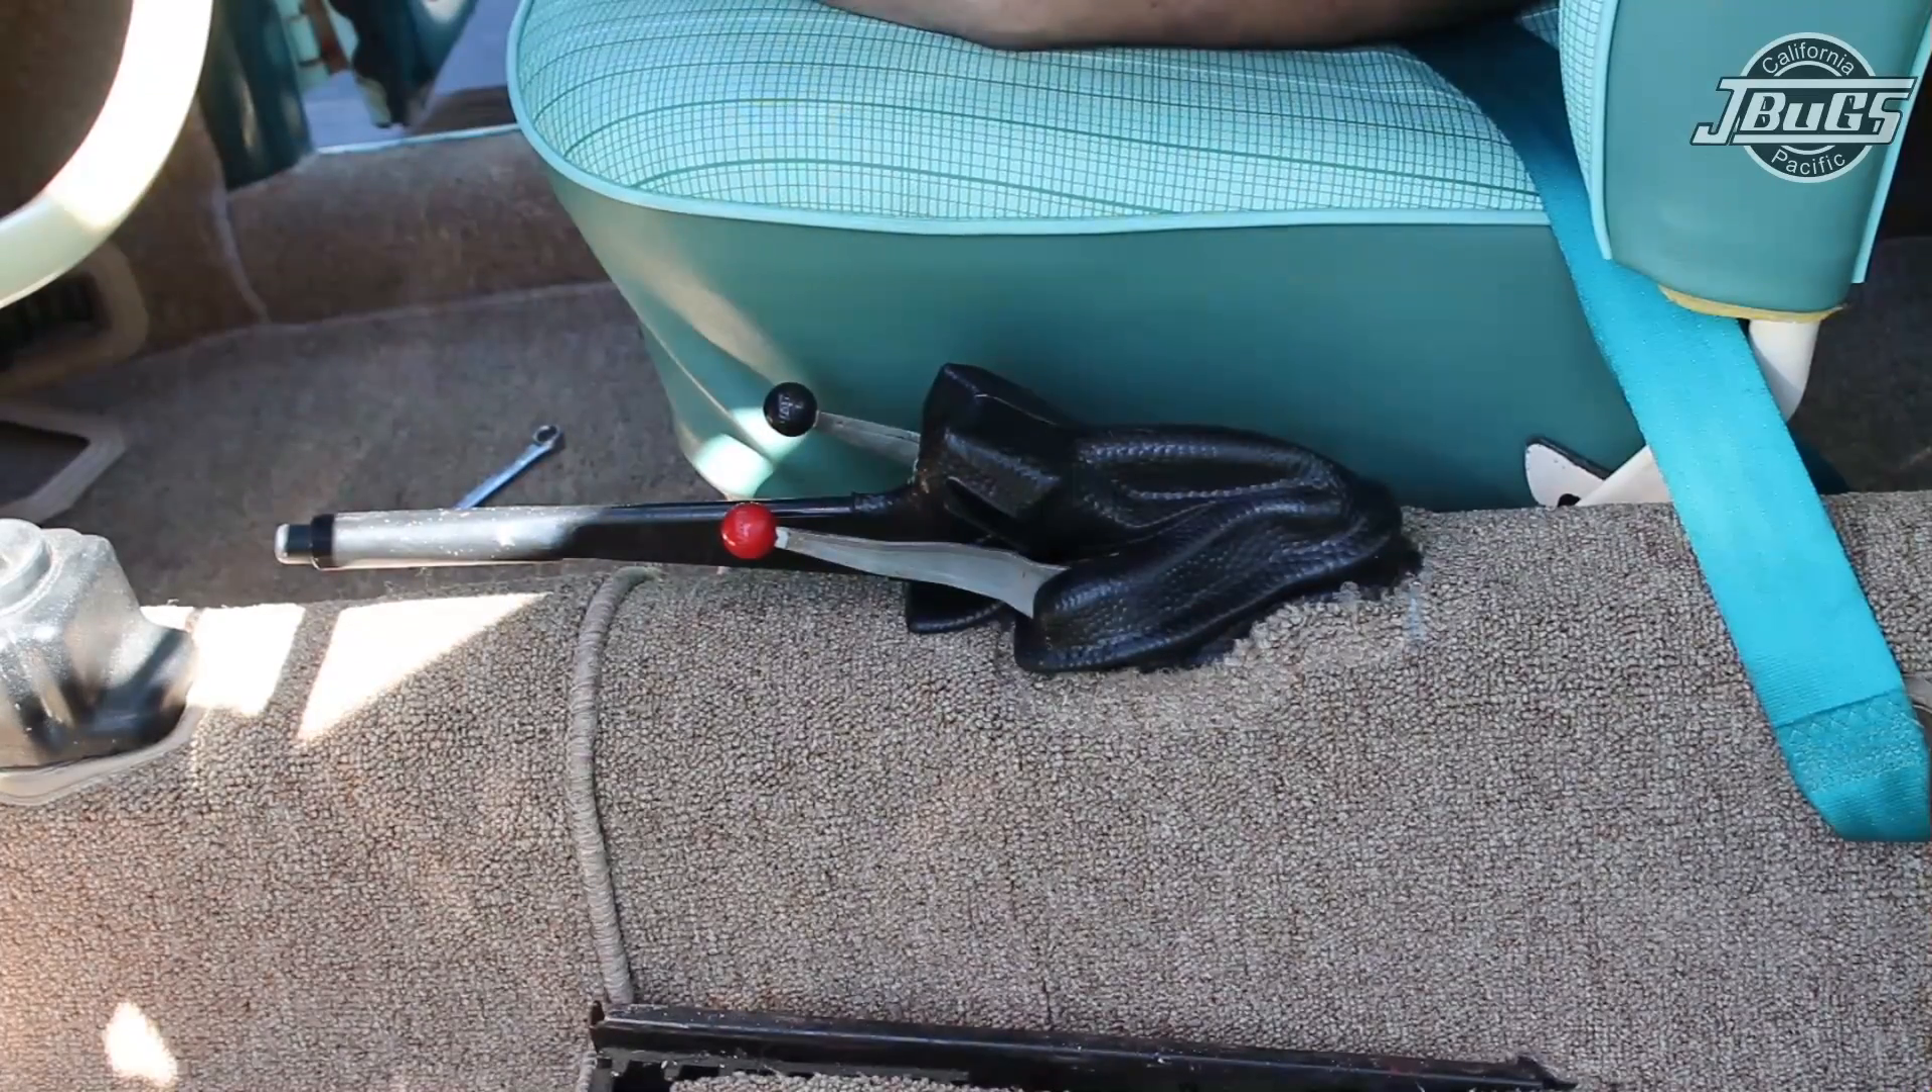And we've got a new boot in place.